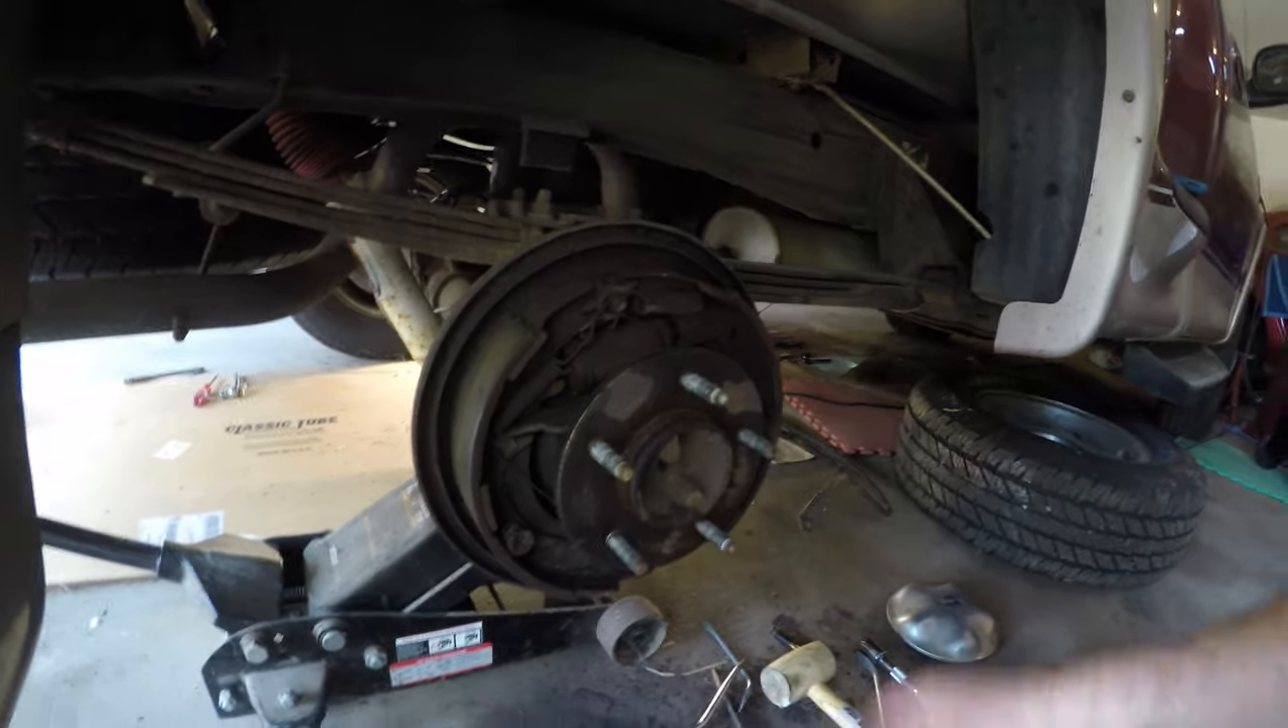Okay, we got the brake drum off.